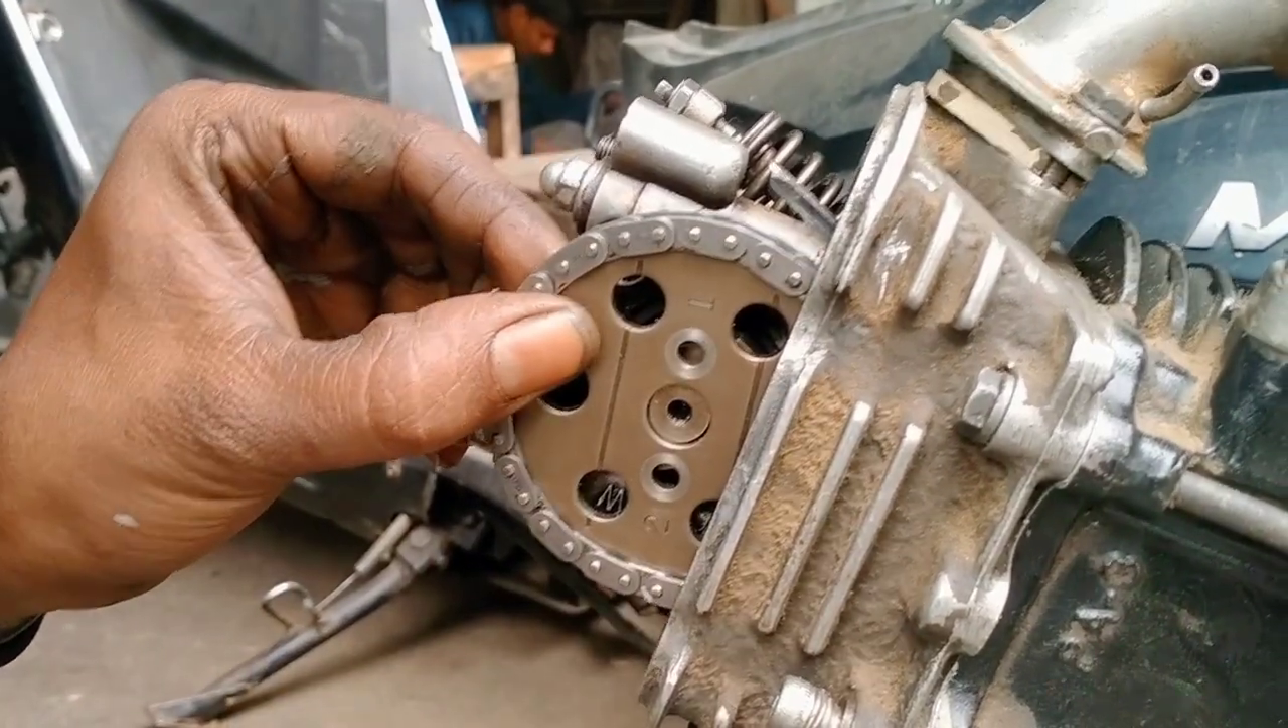यह देखिए पलेट इसकी टाइमिंग चैन पर आ चुकी है।